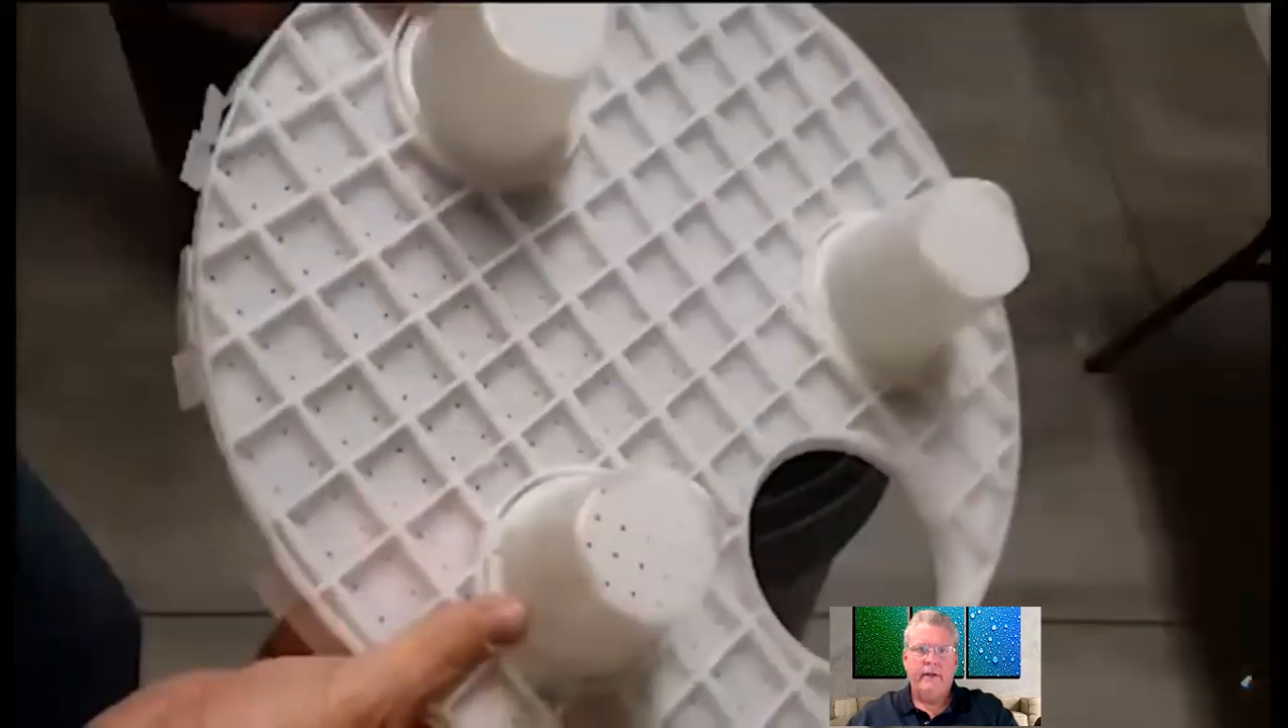So I put the four legs on the brine tank or on the grid for the brine tank and we're going to slide this brine or grid down into the bottom of the brine tank.